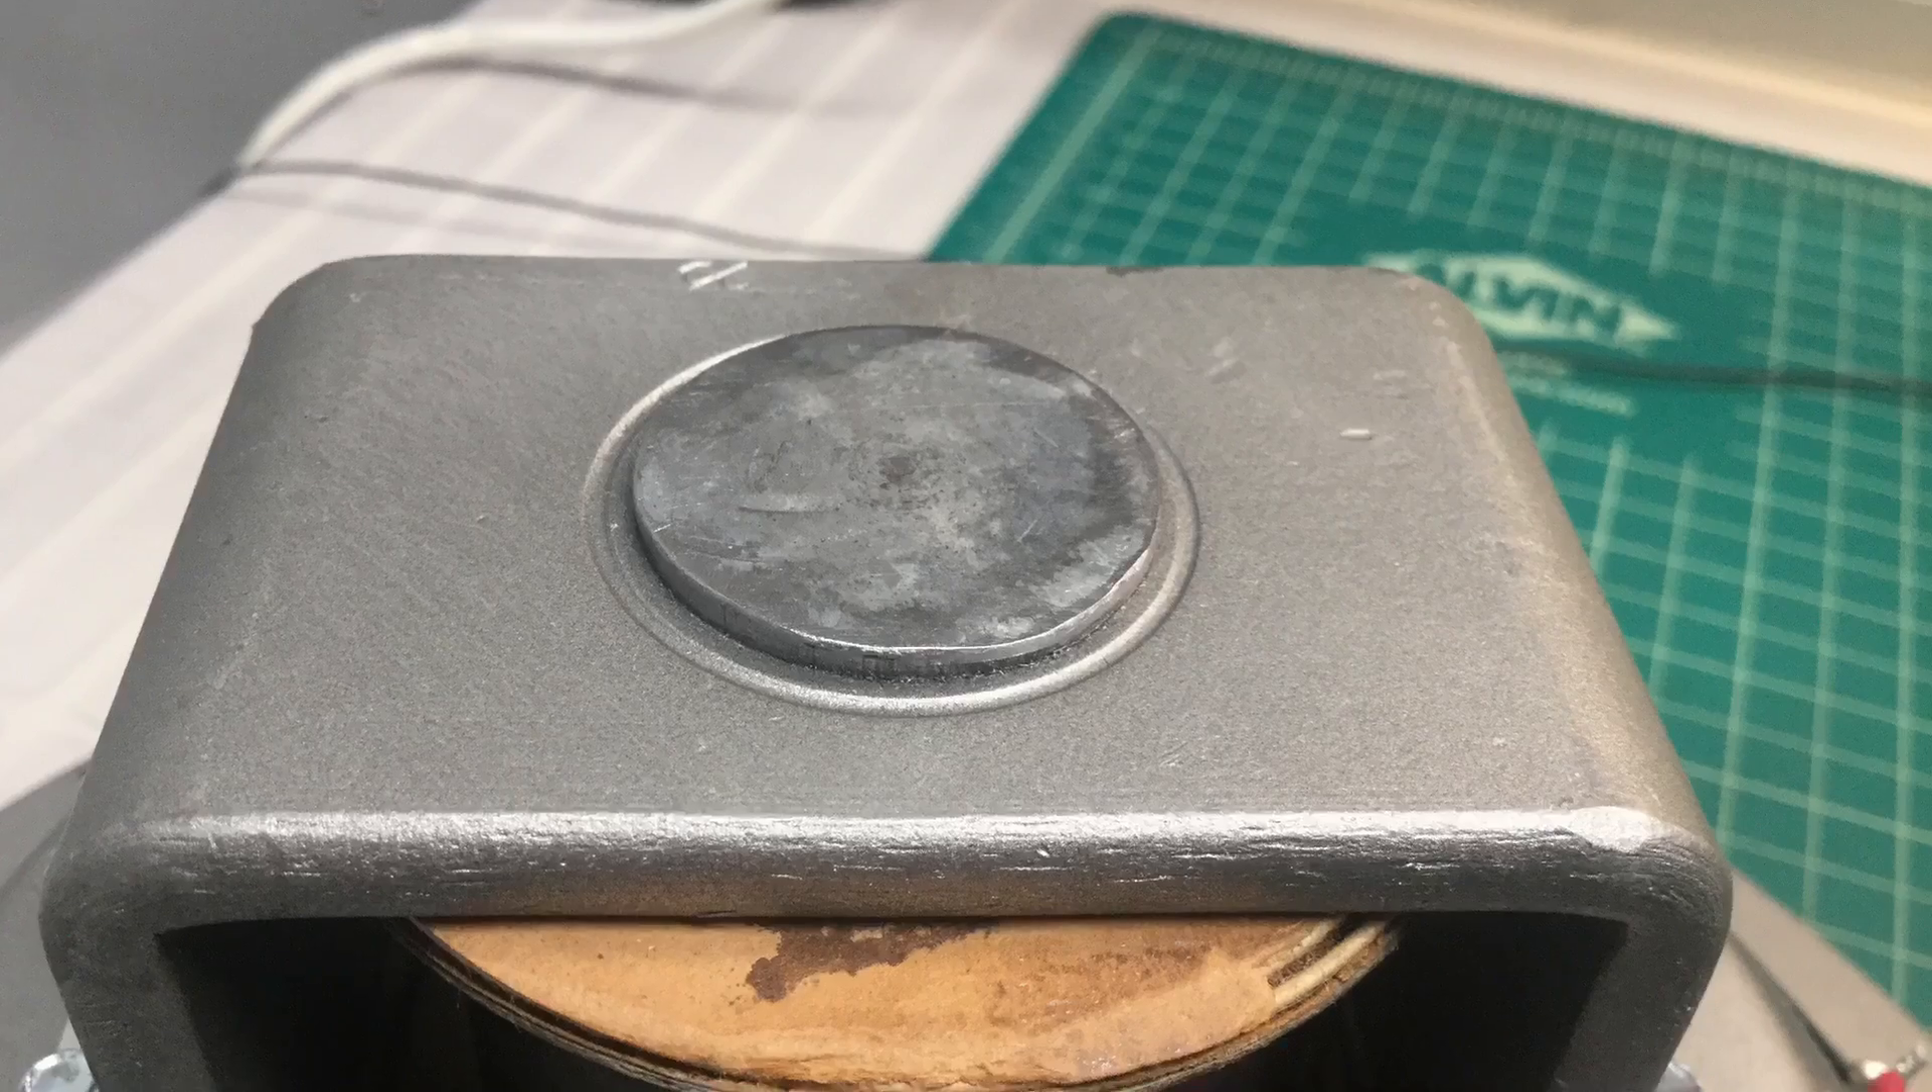You can see that center pole piece is protruding just a bit on the frame itself. I didn't have a press or a vise that I could get that back flush like it was.